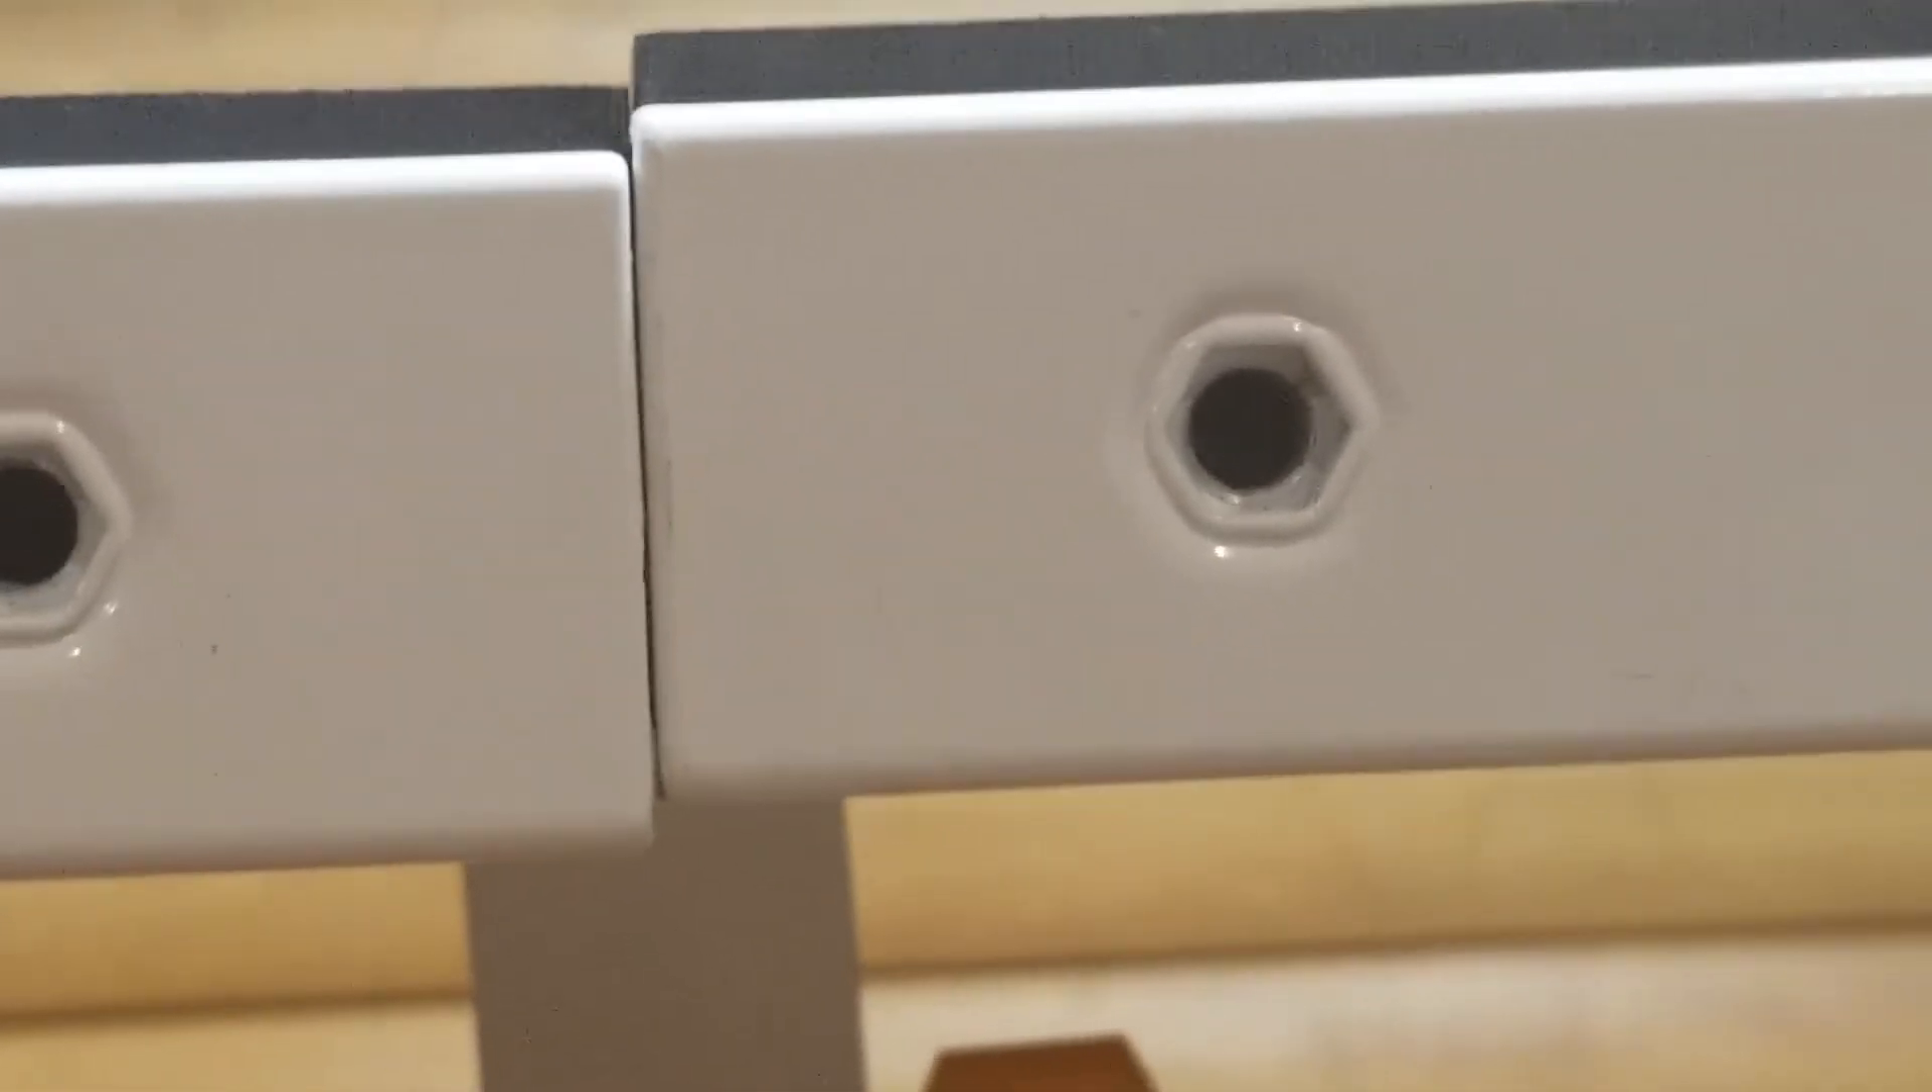You see how the right section is much higher than the left section.